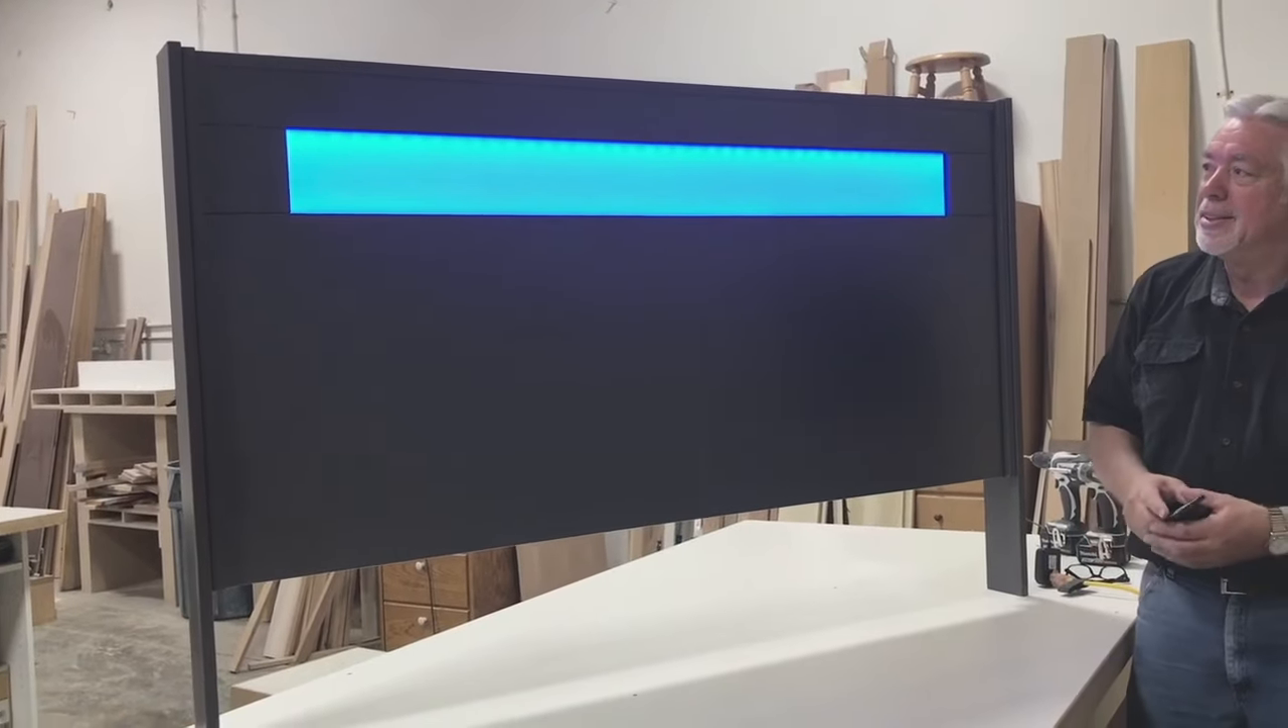All right, we got our light feature in. Everything's ready to go.